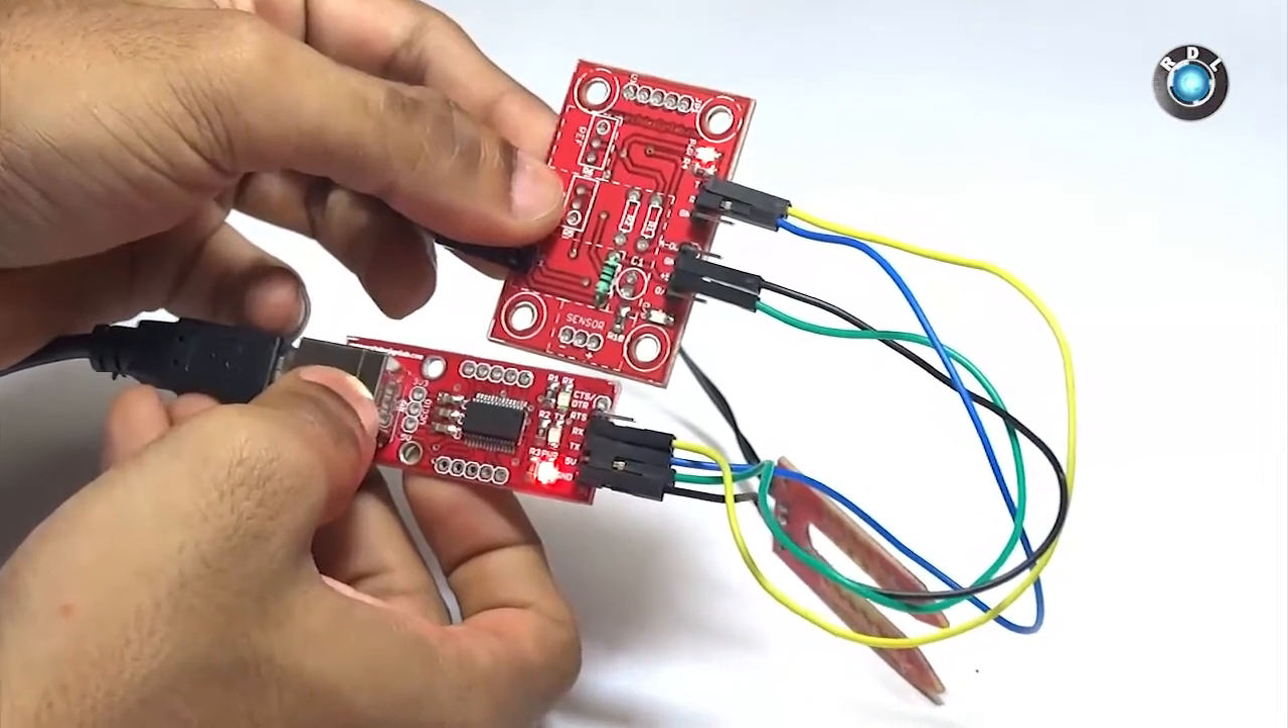This is how the wires look like once your connections are done.